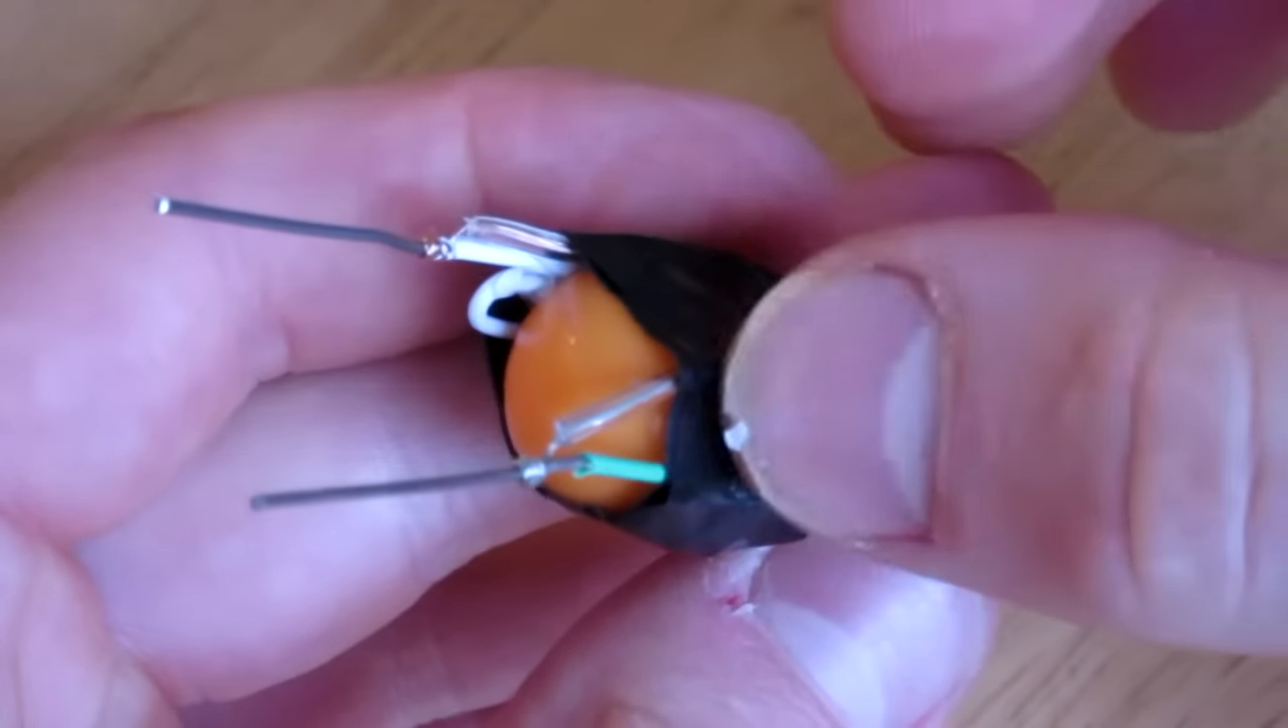There you have it, the taser bullet. I secured everything with a bit of electrical tape, but basically you get the idea.